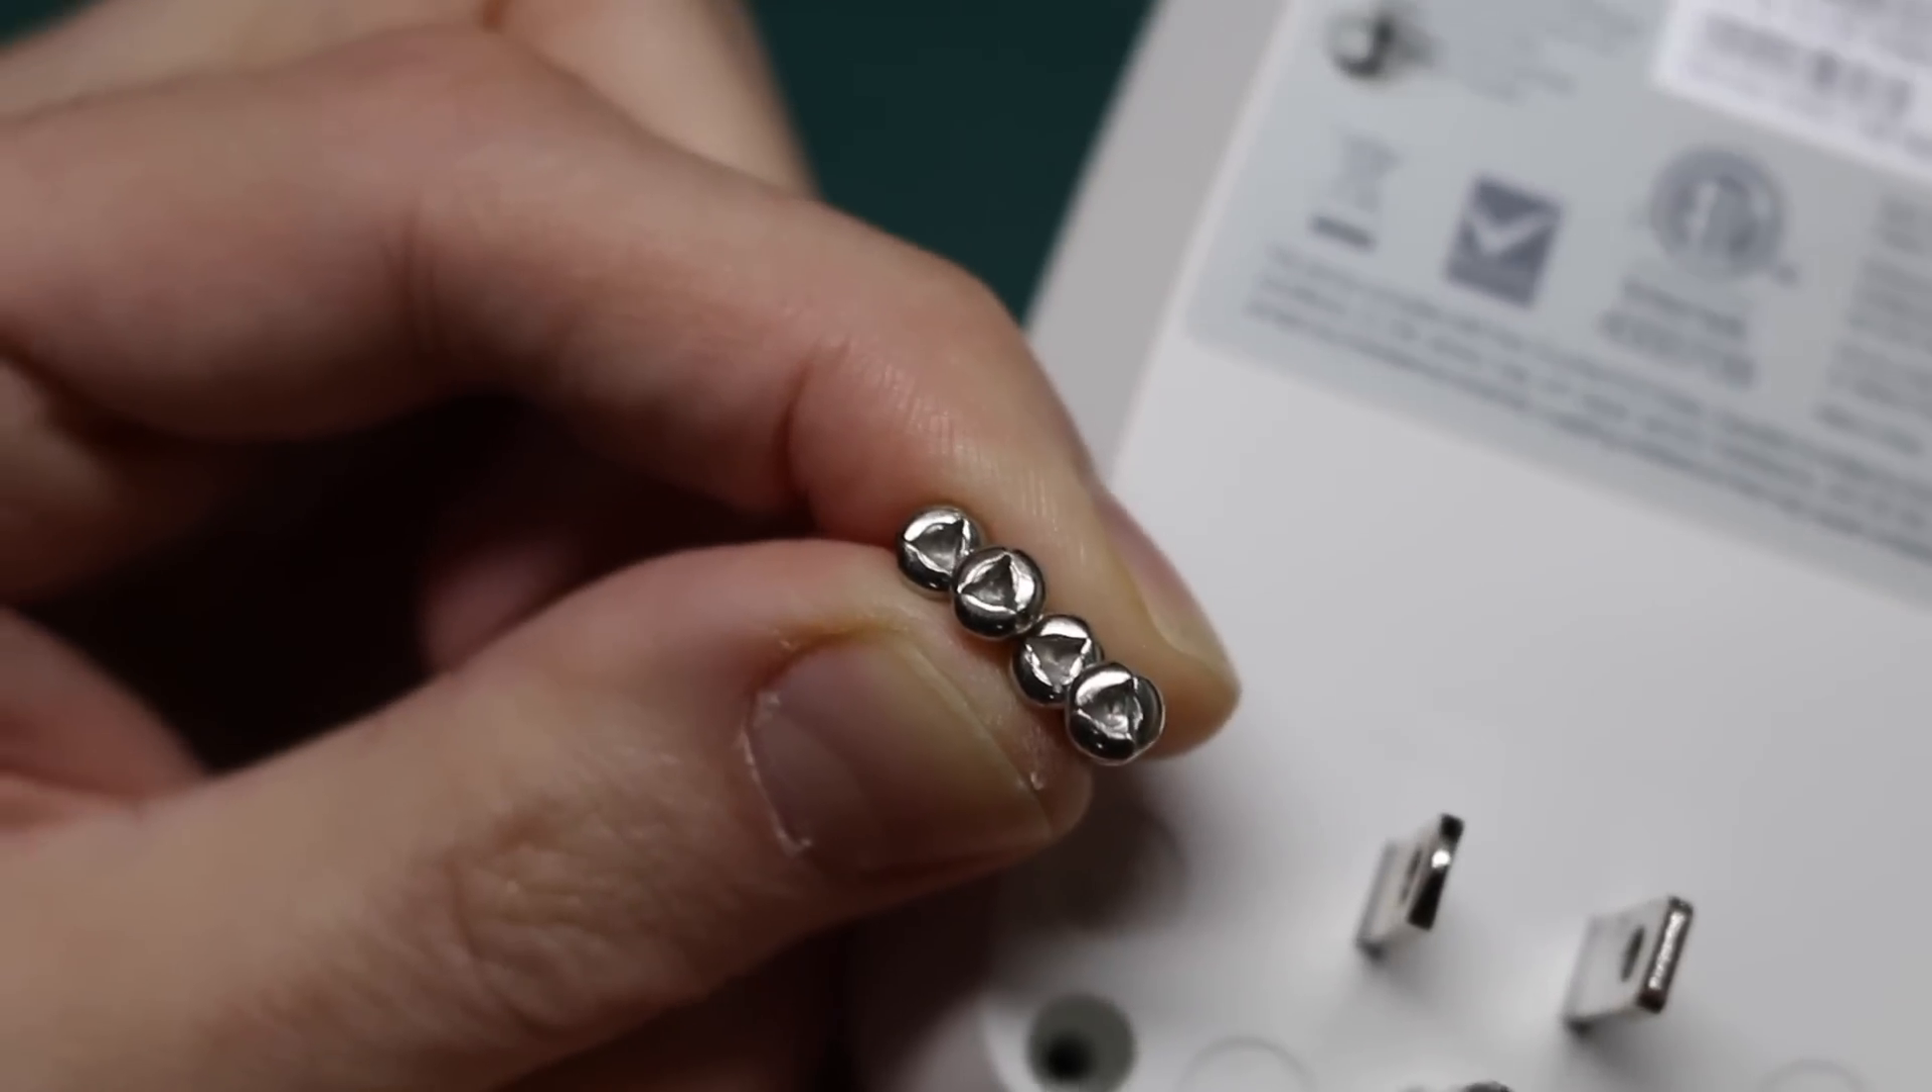So I've already taken the screws out.